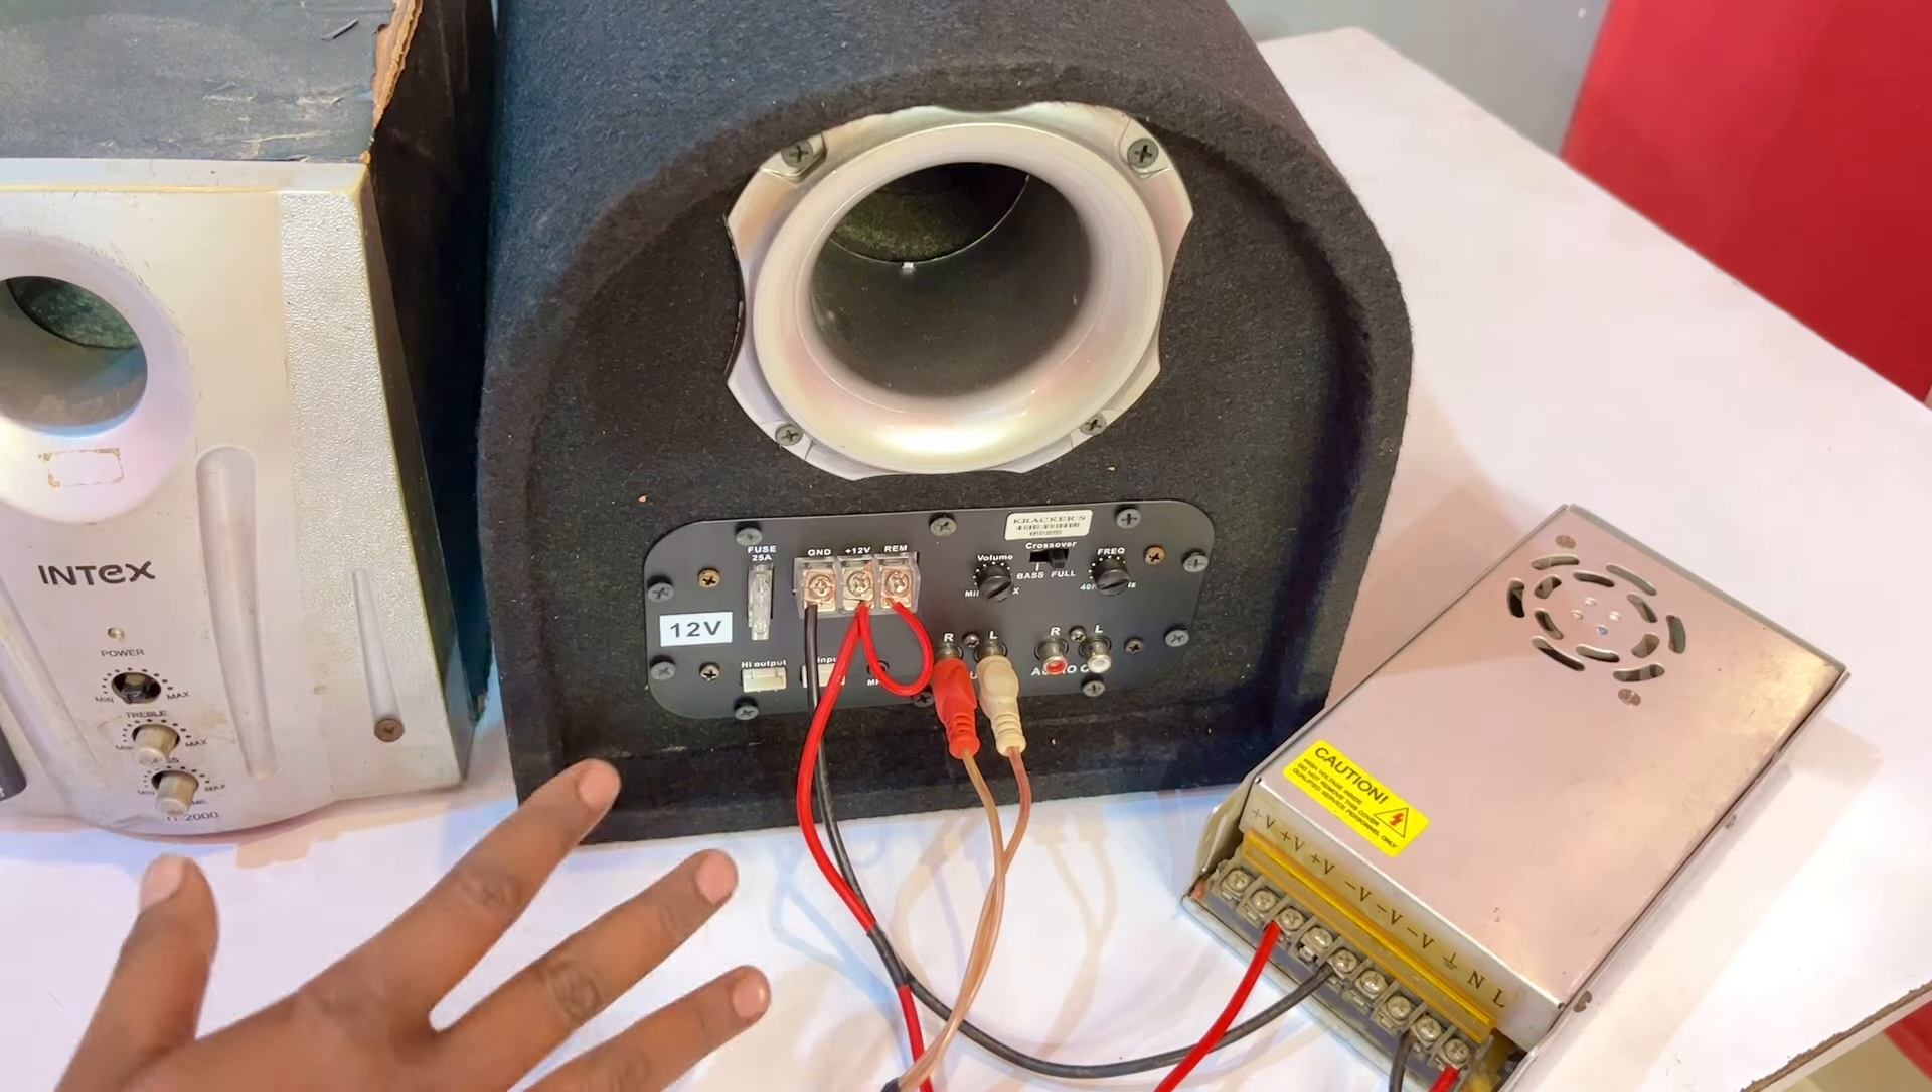तो जो base tube का connection है वो हमारा हो चुका है।